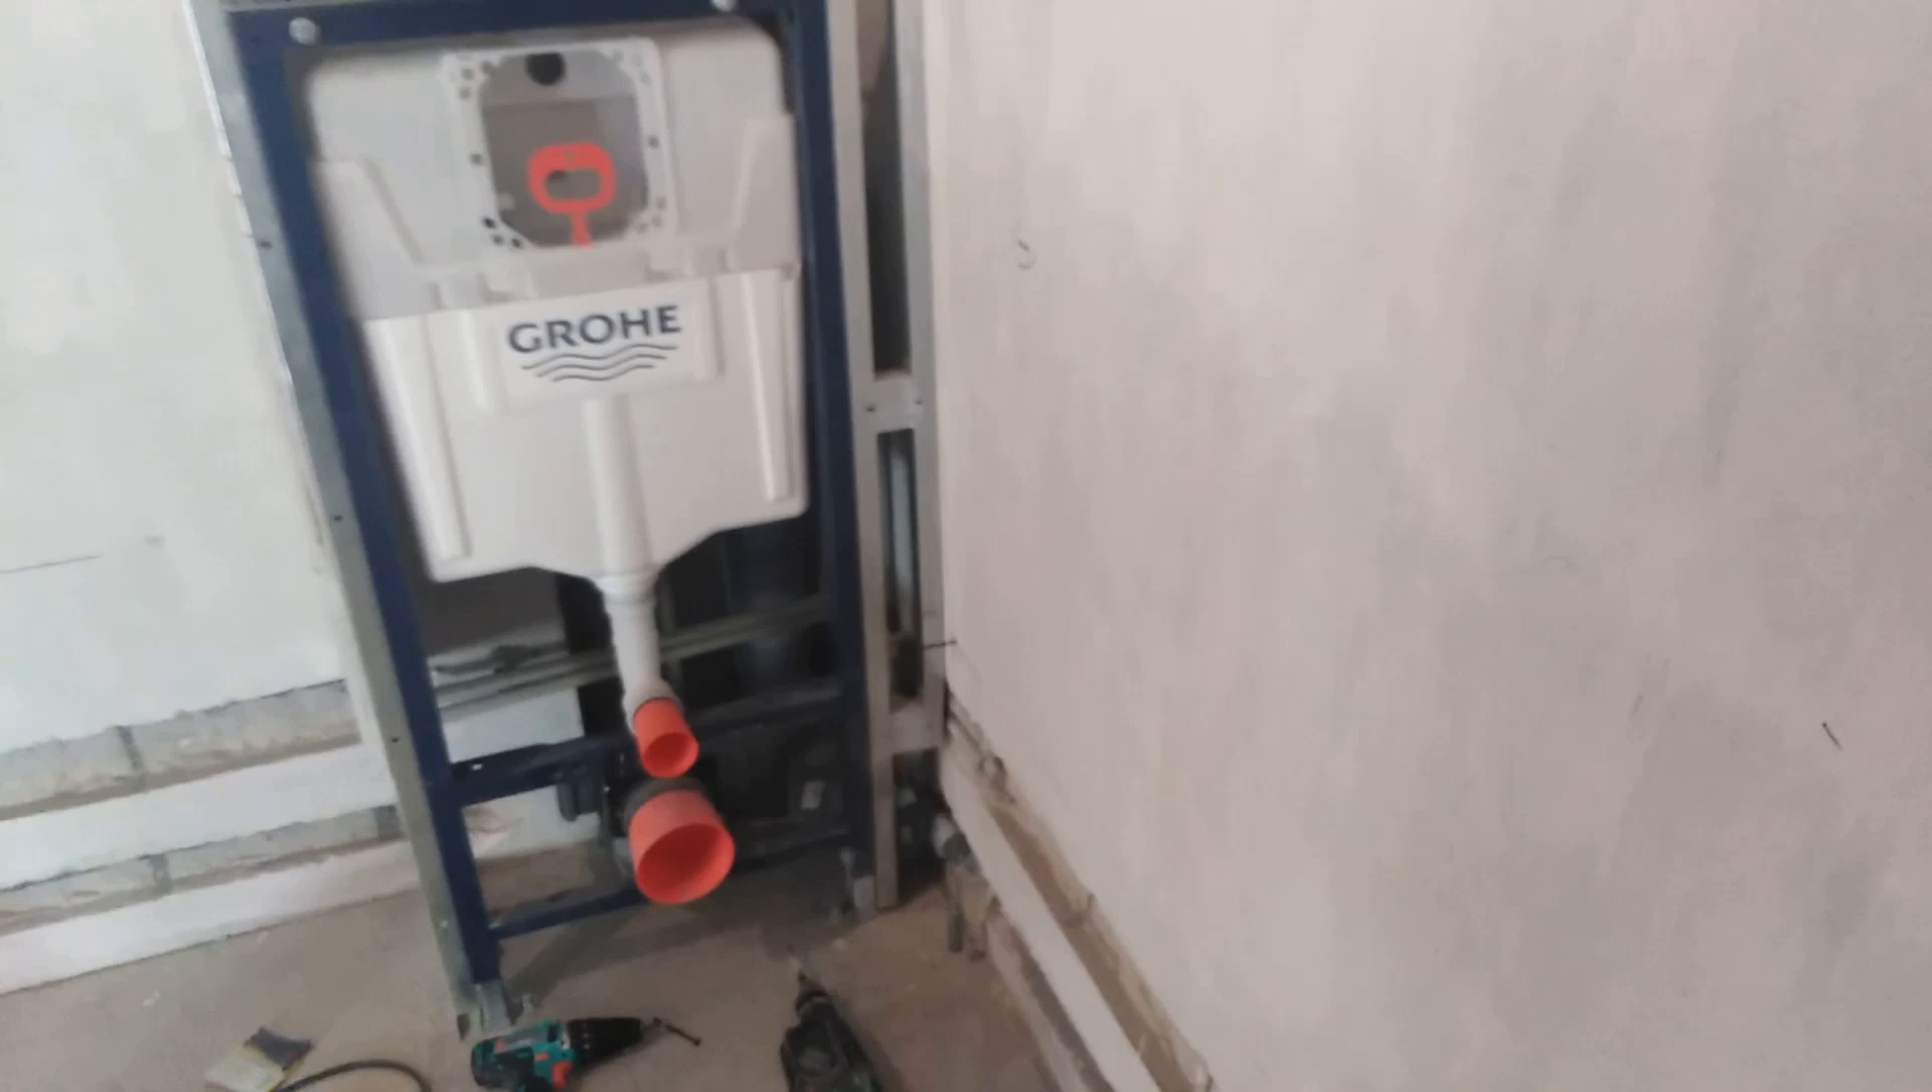Инсталляция обрамлена каркасом для гипсокартона я пока еще не закрываю потому что заказчик не привез люк.